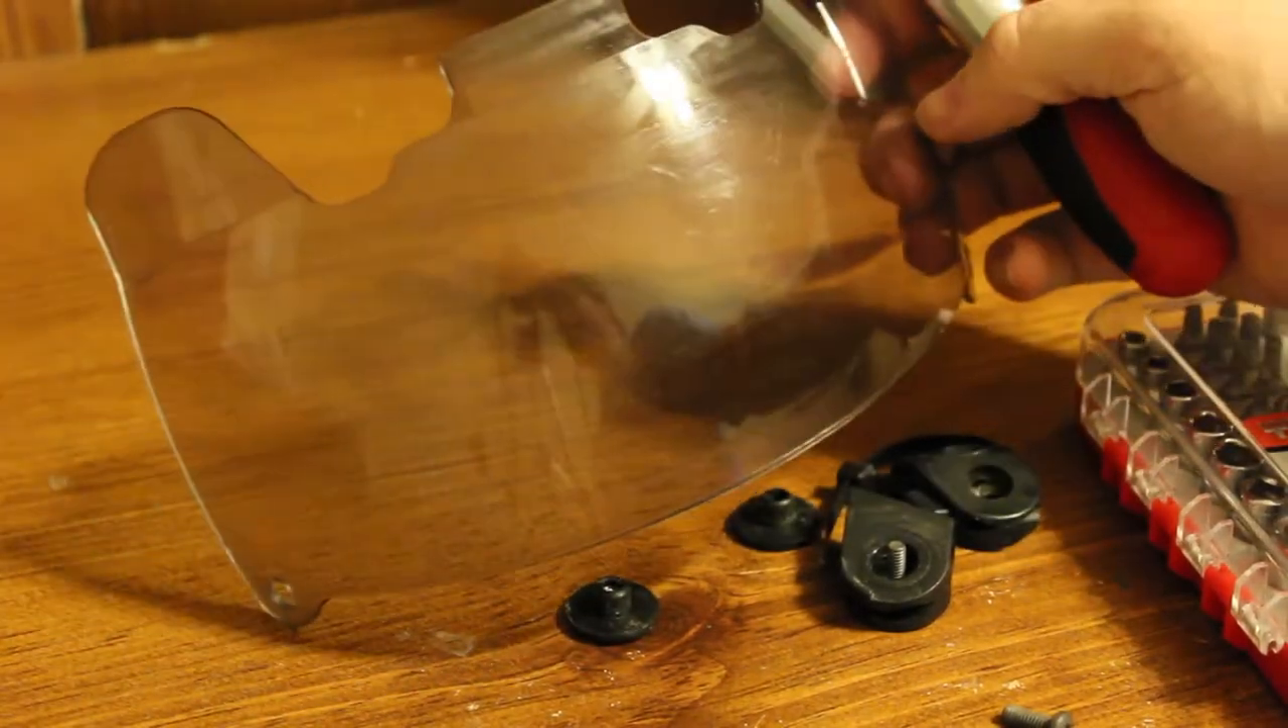We go so we got it done we got the clips removed.